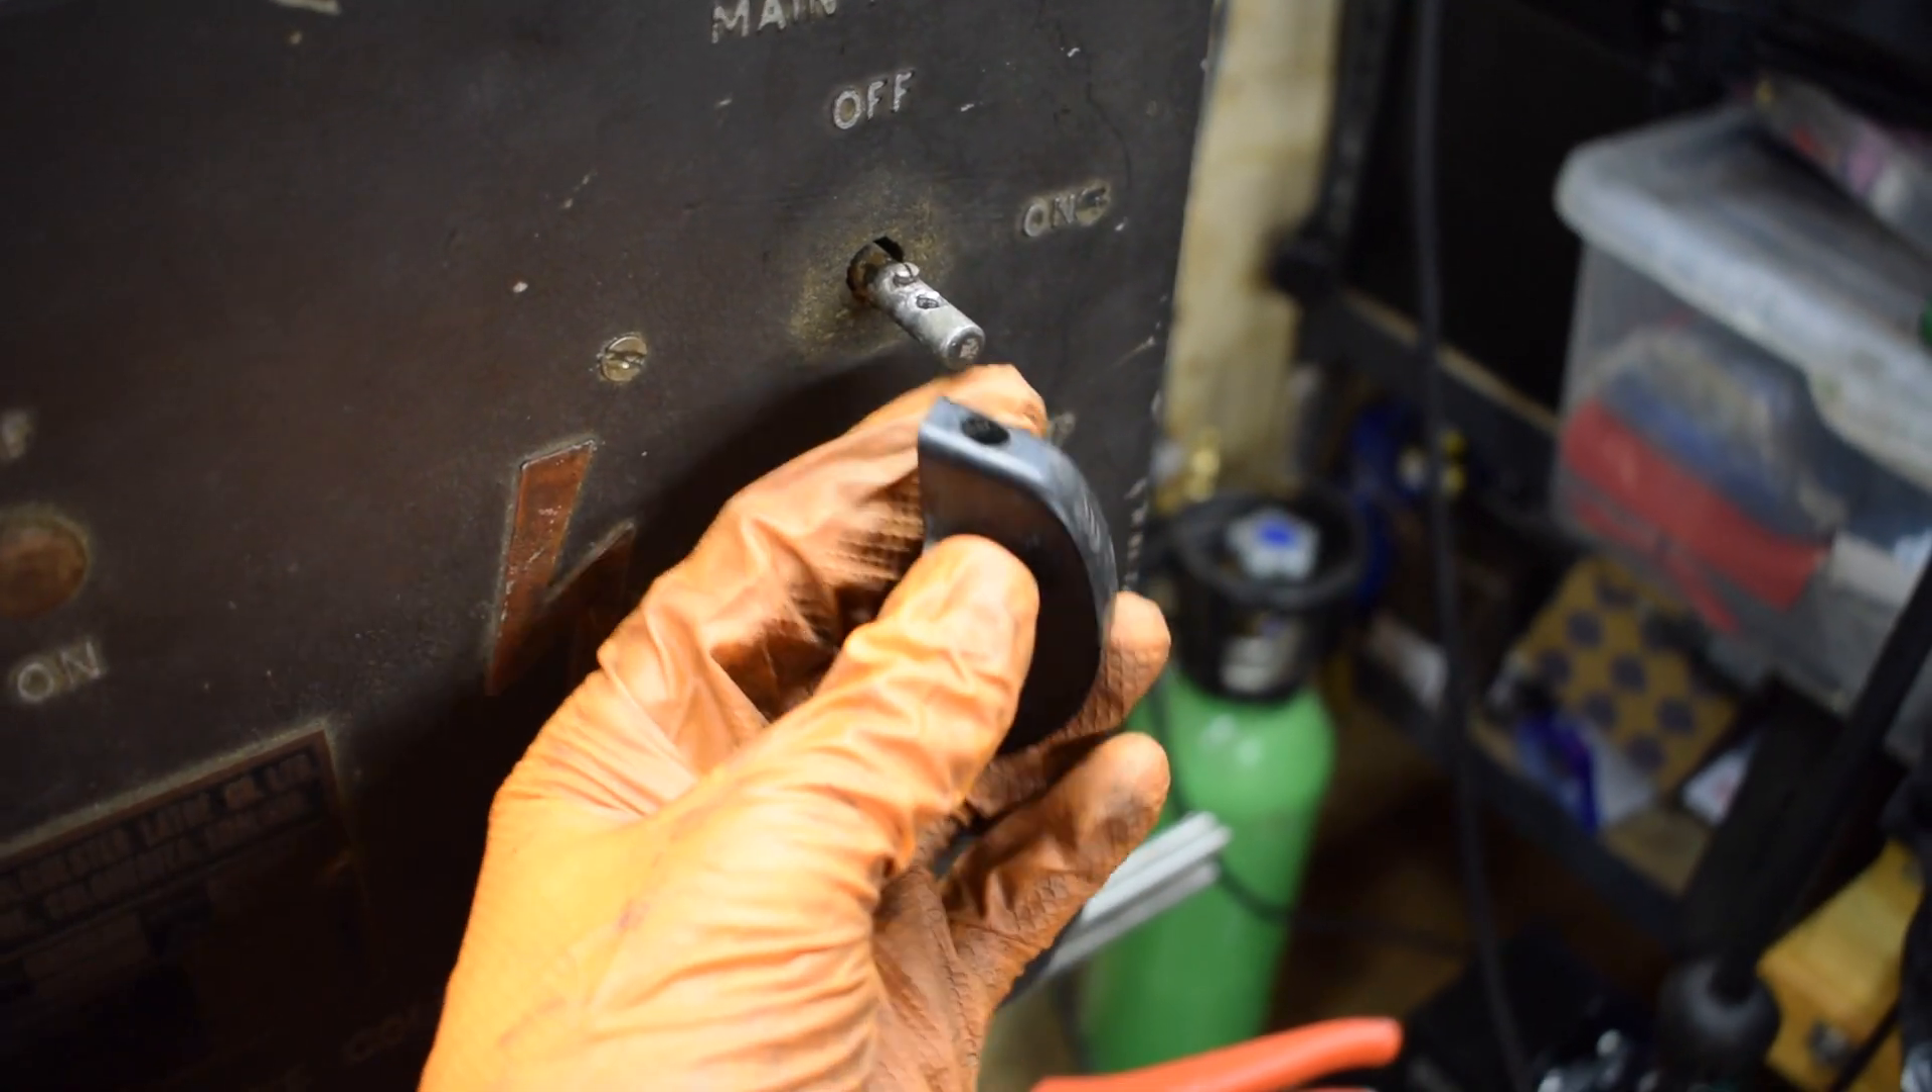So I managed to get this dial off, the switch off.